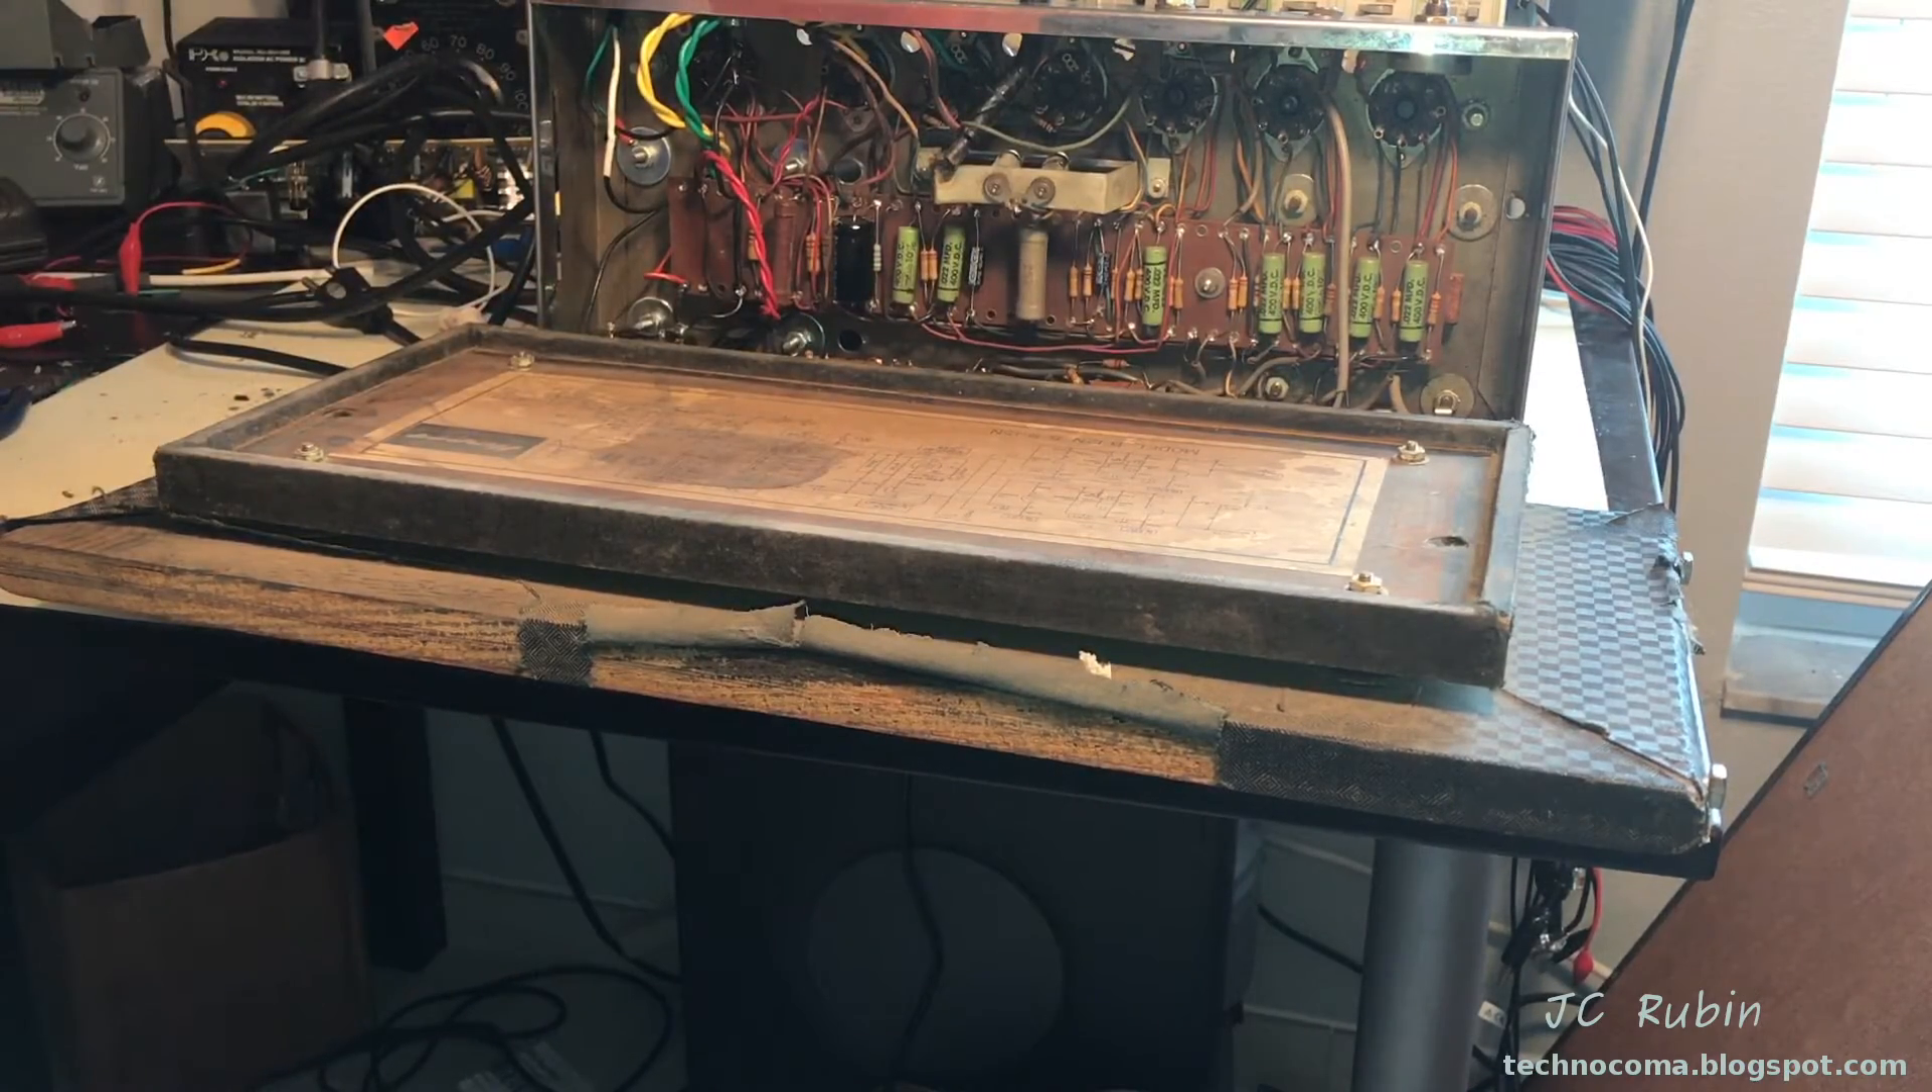I've now staged the bottom of the unit, the wooden part that has the original diagram back in place.